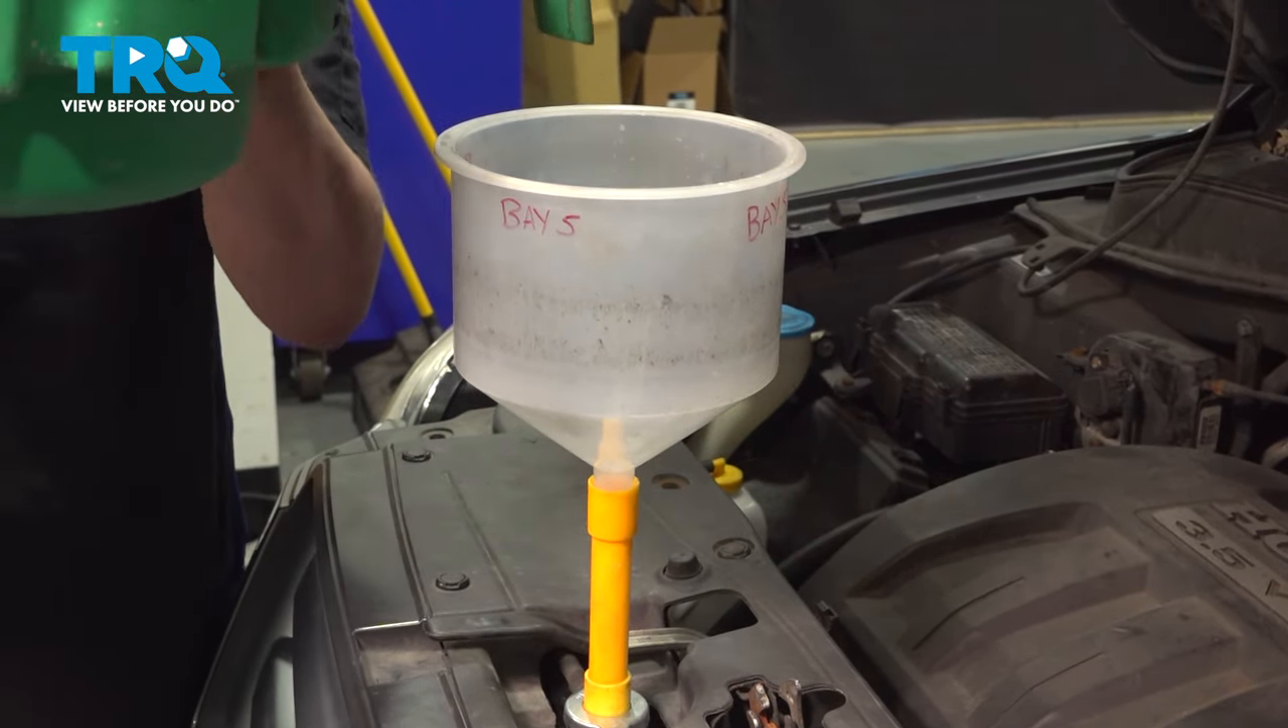On the radiator, I have installed a coolant funnel.